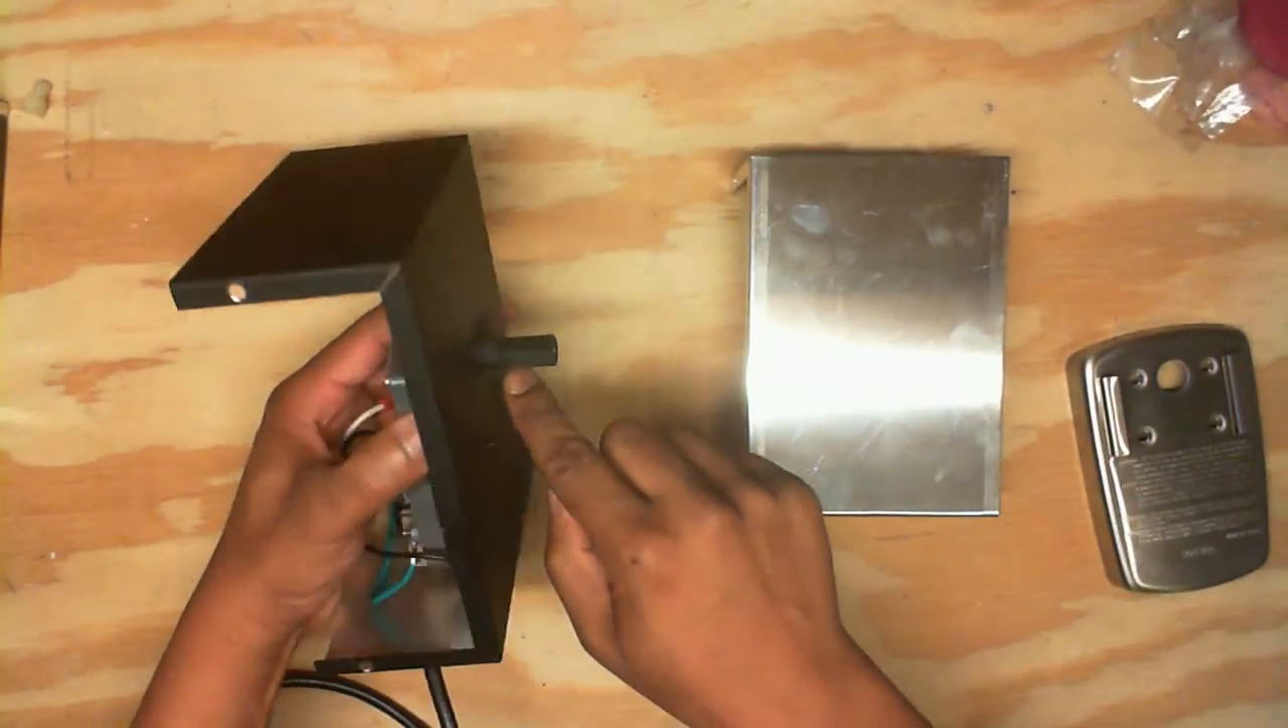I put a bolt through the opening for the shaft and we put a threaded coupler right here so that we can screw our shaft on to this when we get ready to install the mirror bolt.